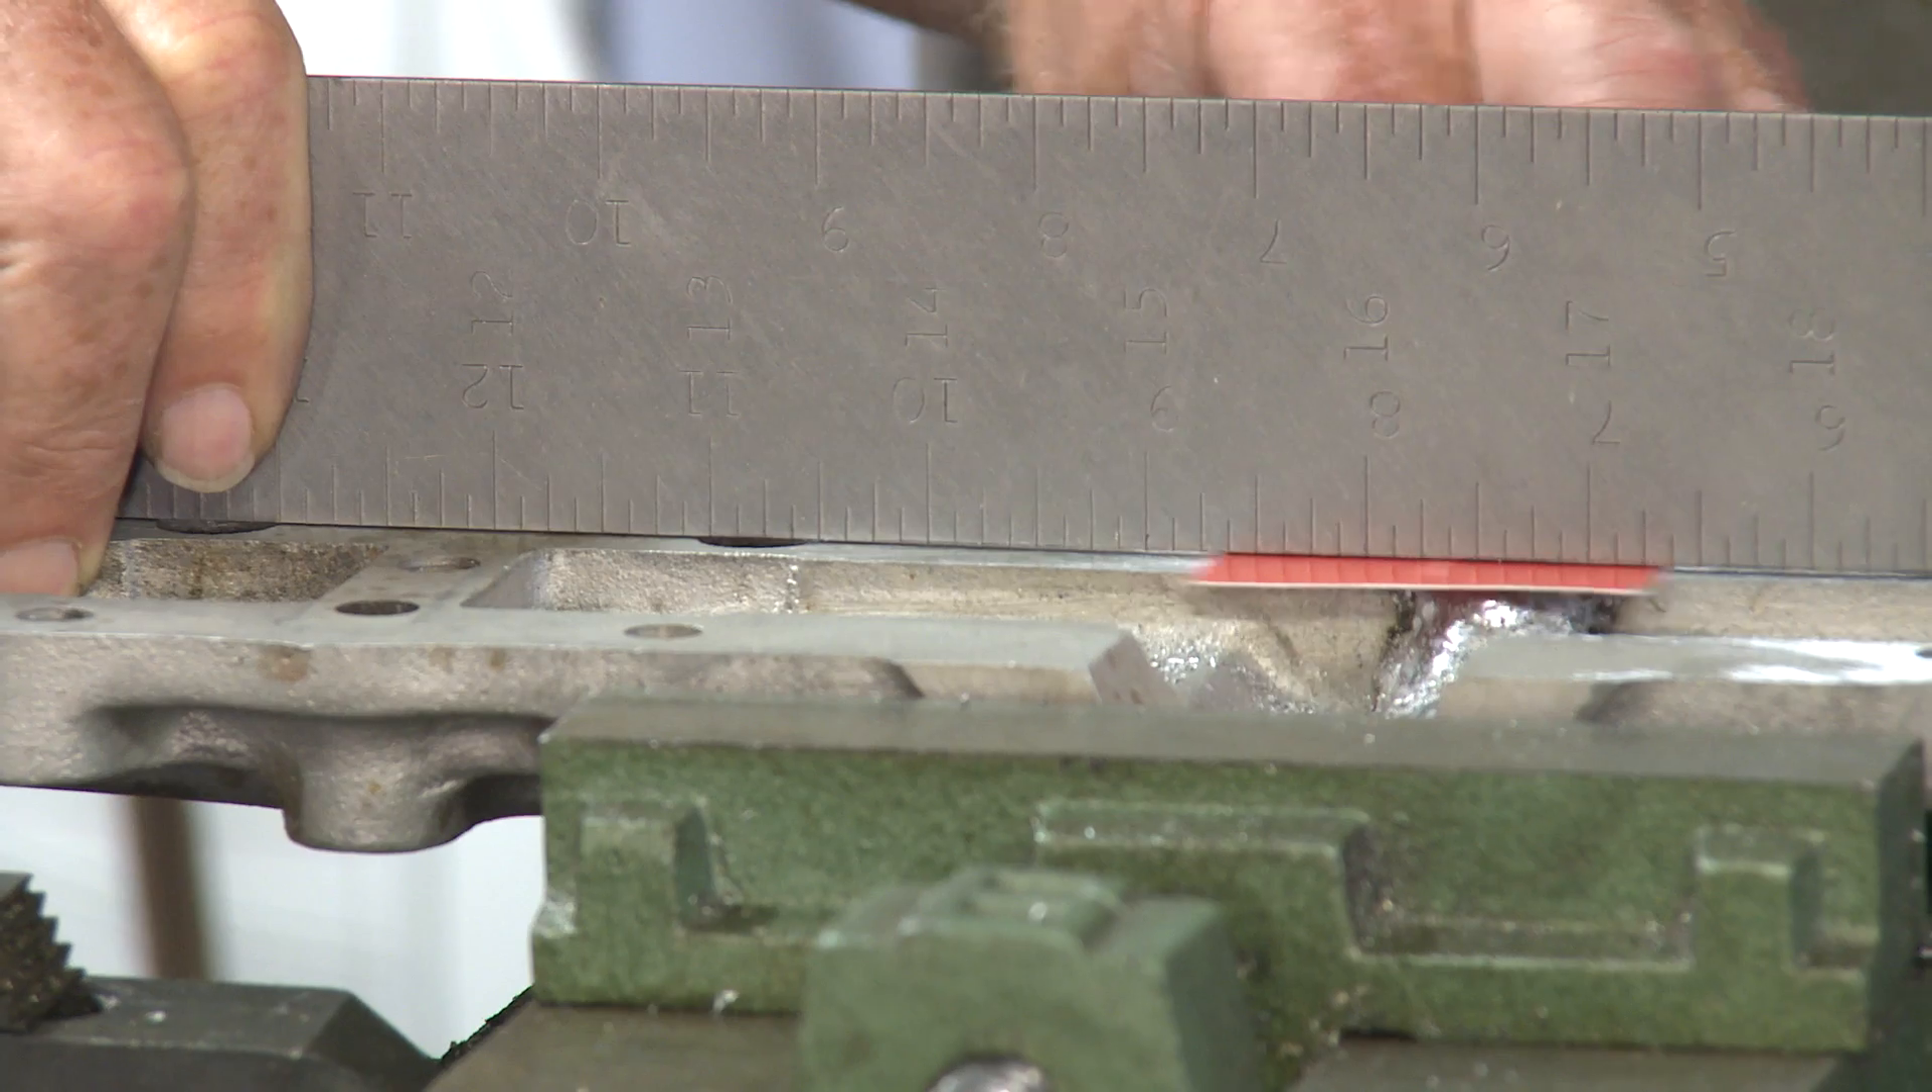Right where I welded, there's a little bit of distortion, and I can put a business card under there. Just about one inch on each side of the weld.